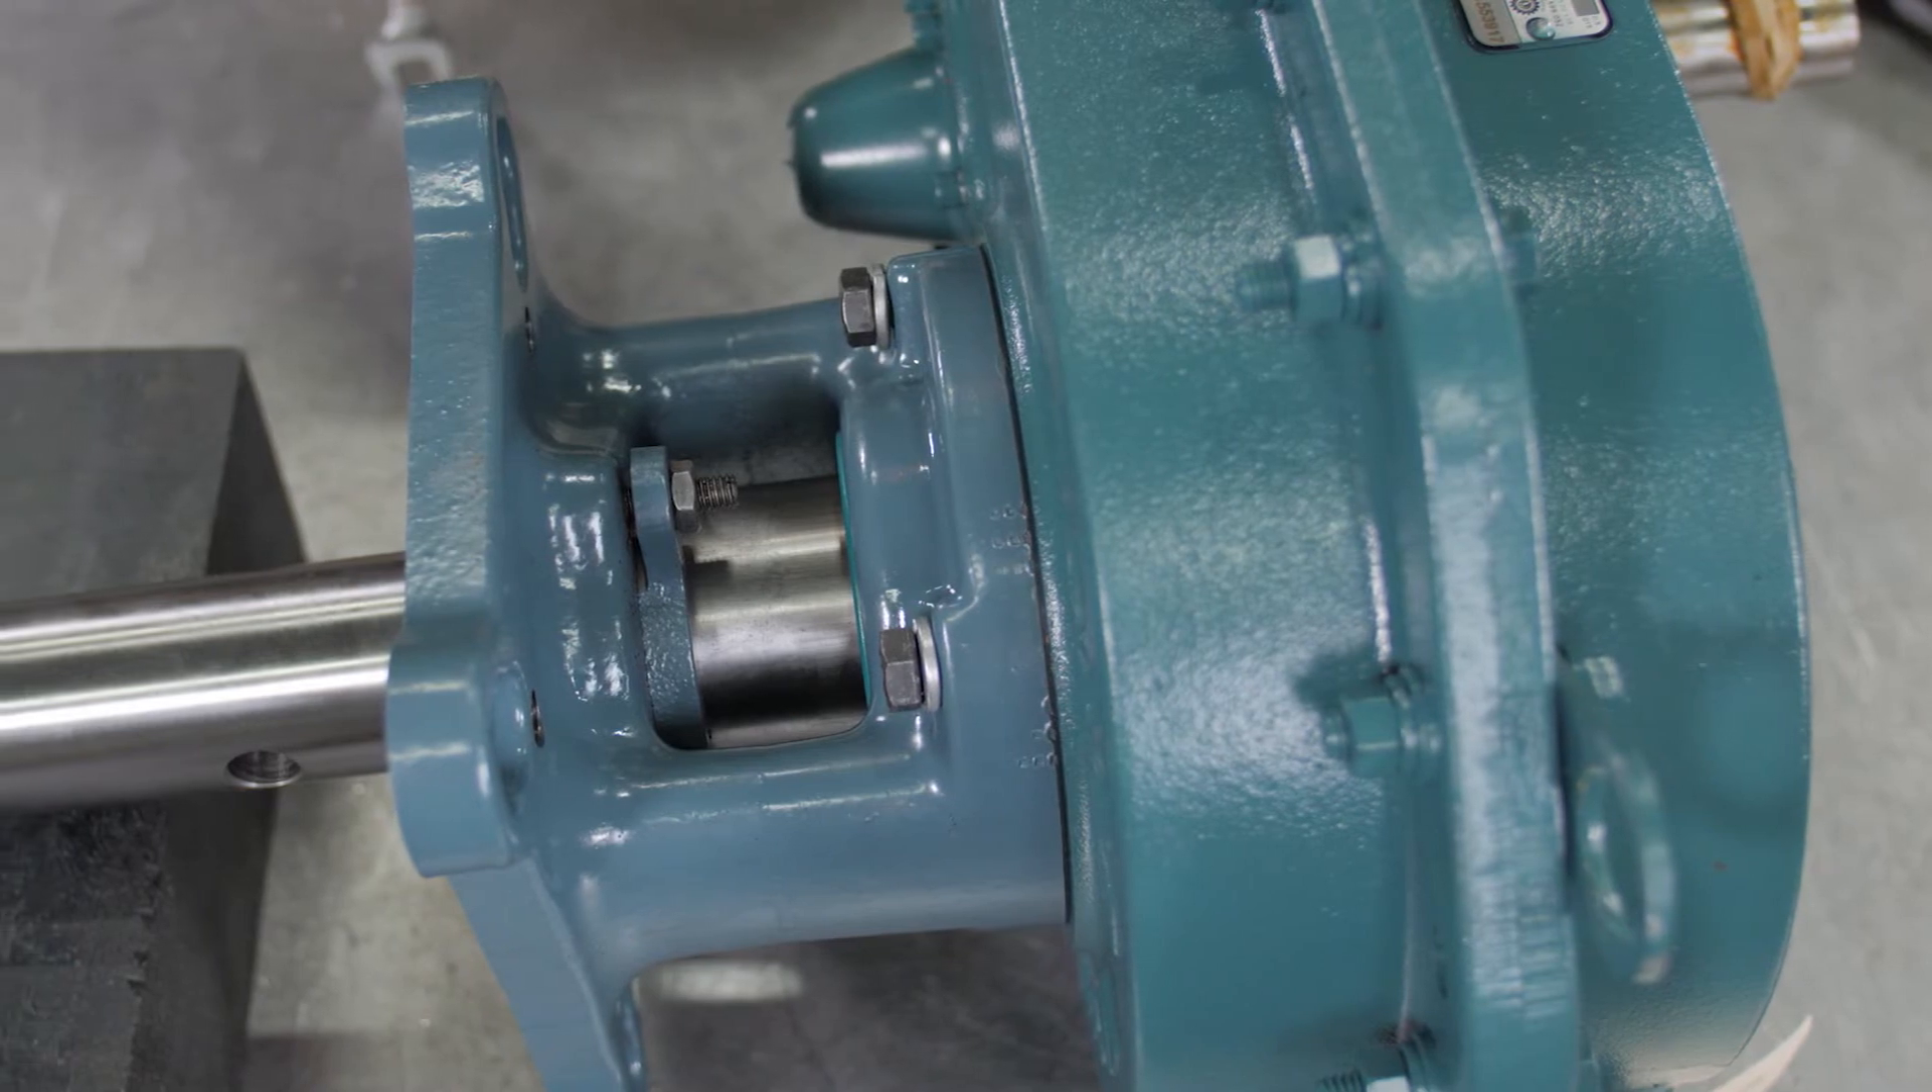This completes the installation of the Dodge Torque Arm 2 and Motorized Torque Arm 2 screw conveyor adapter assembly.